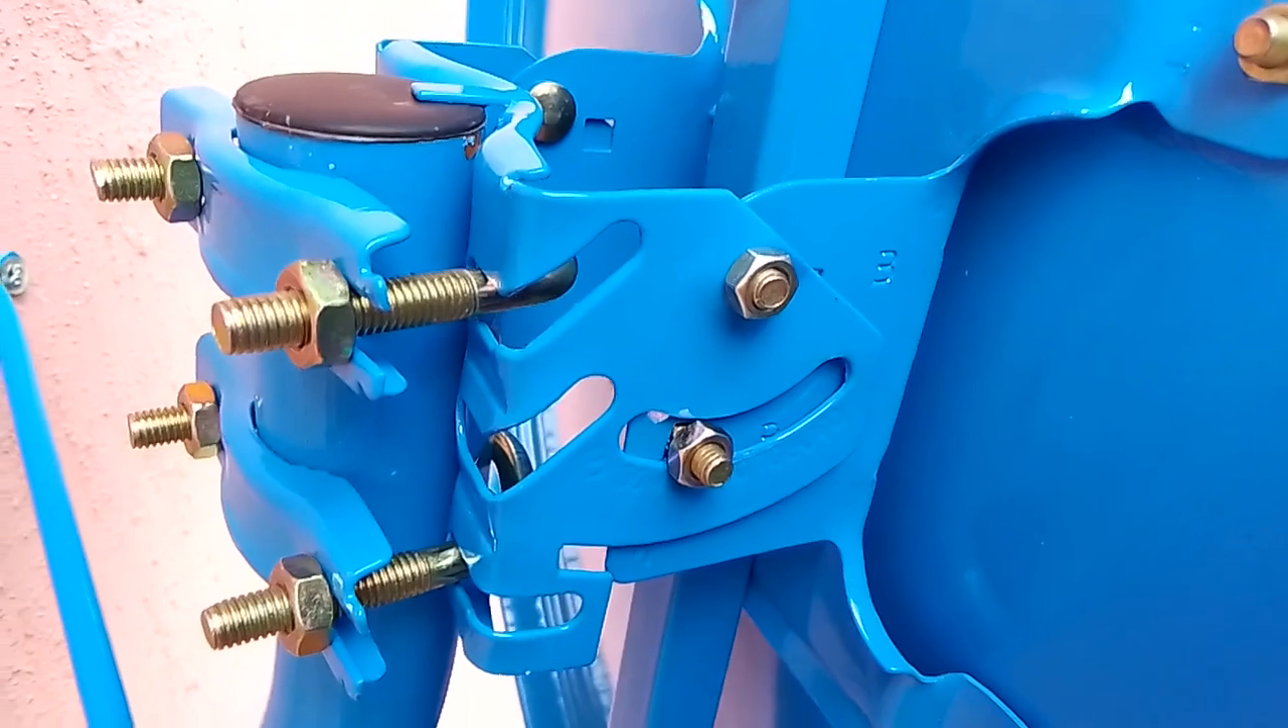Right now I have inserted the dish now as you can see this is how it is supposed to be.